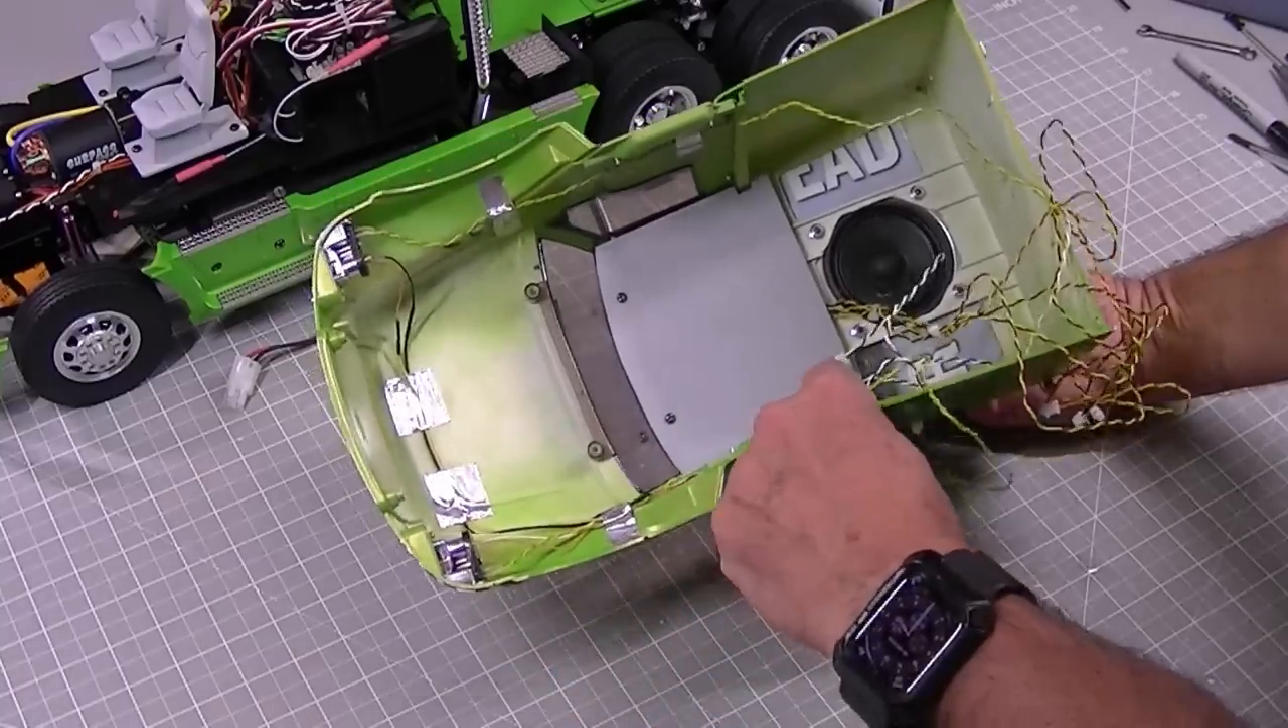And you can see how I just tape up the wiring inside the body so it doesn't flop all over the place.